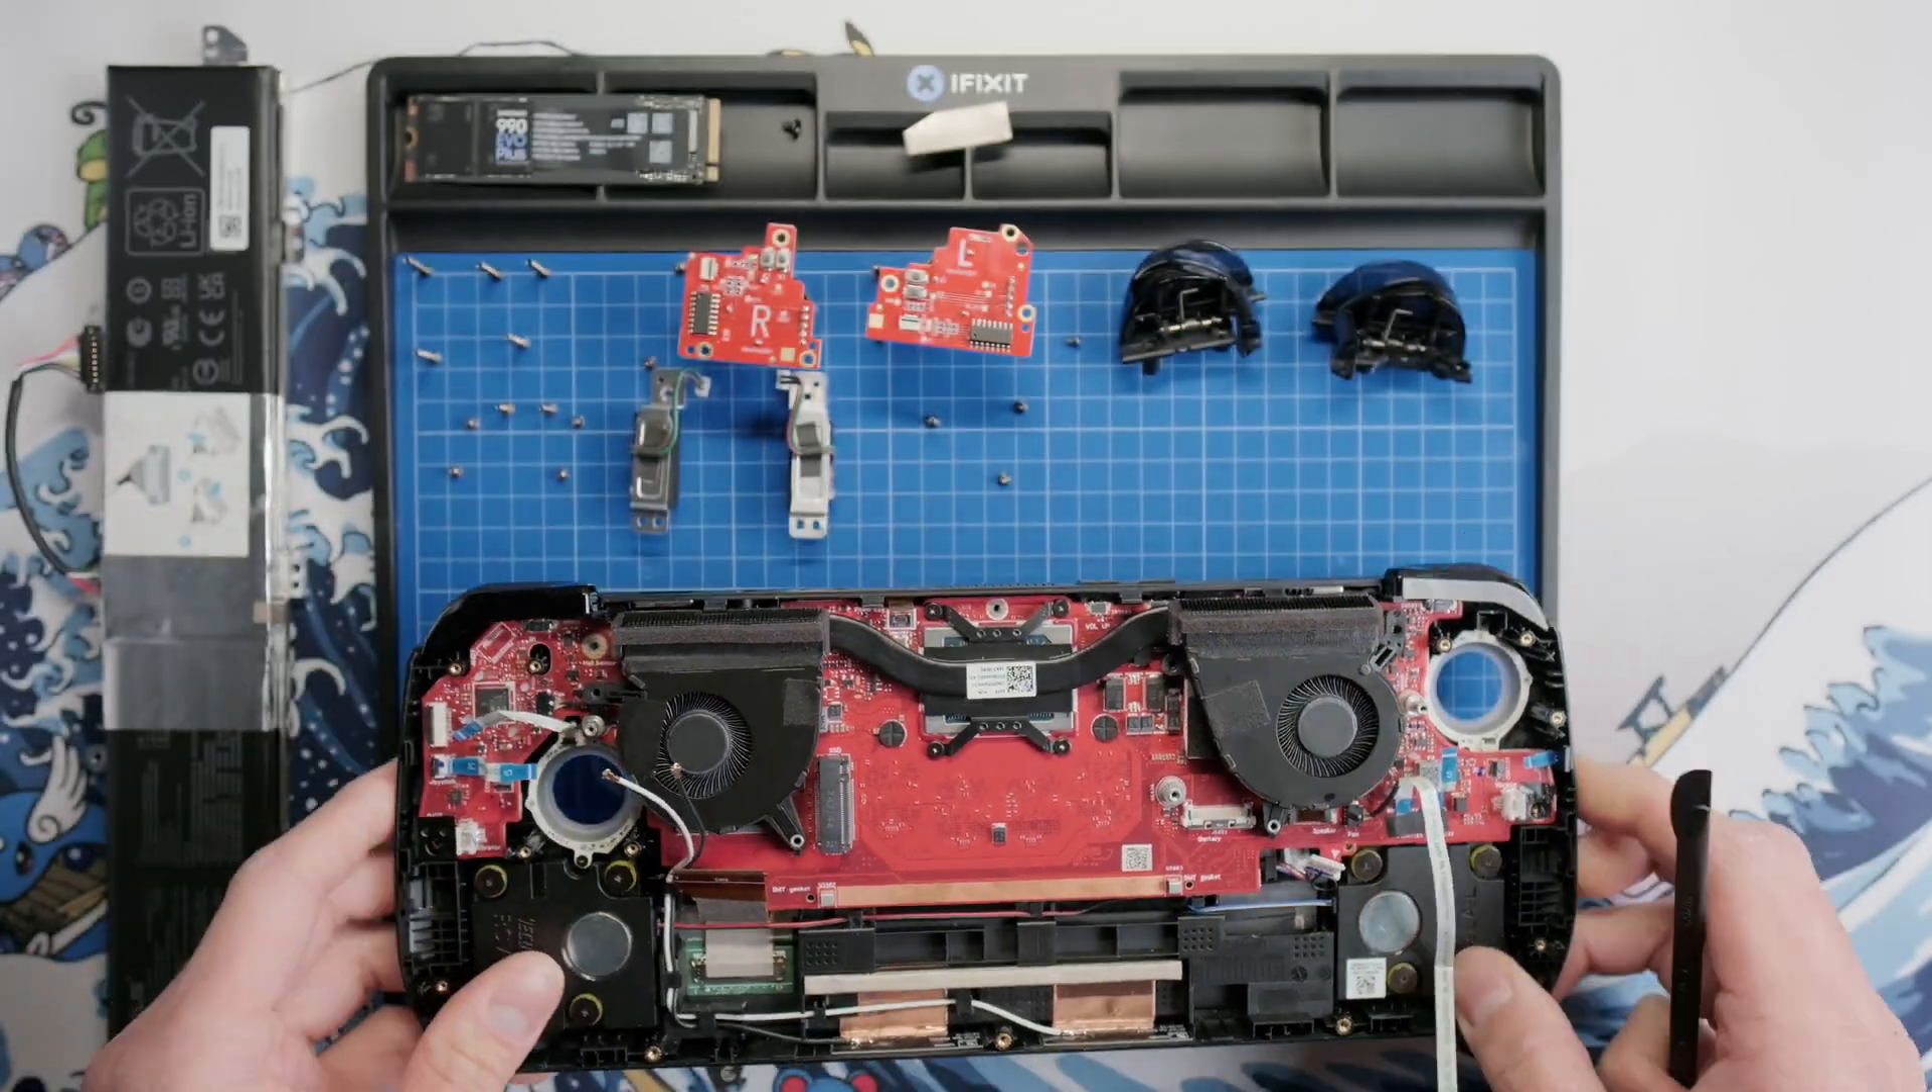Double check that all the cables are above the board and aren't pinched underneath, and we can now fully see our motherboard in place.